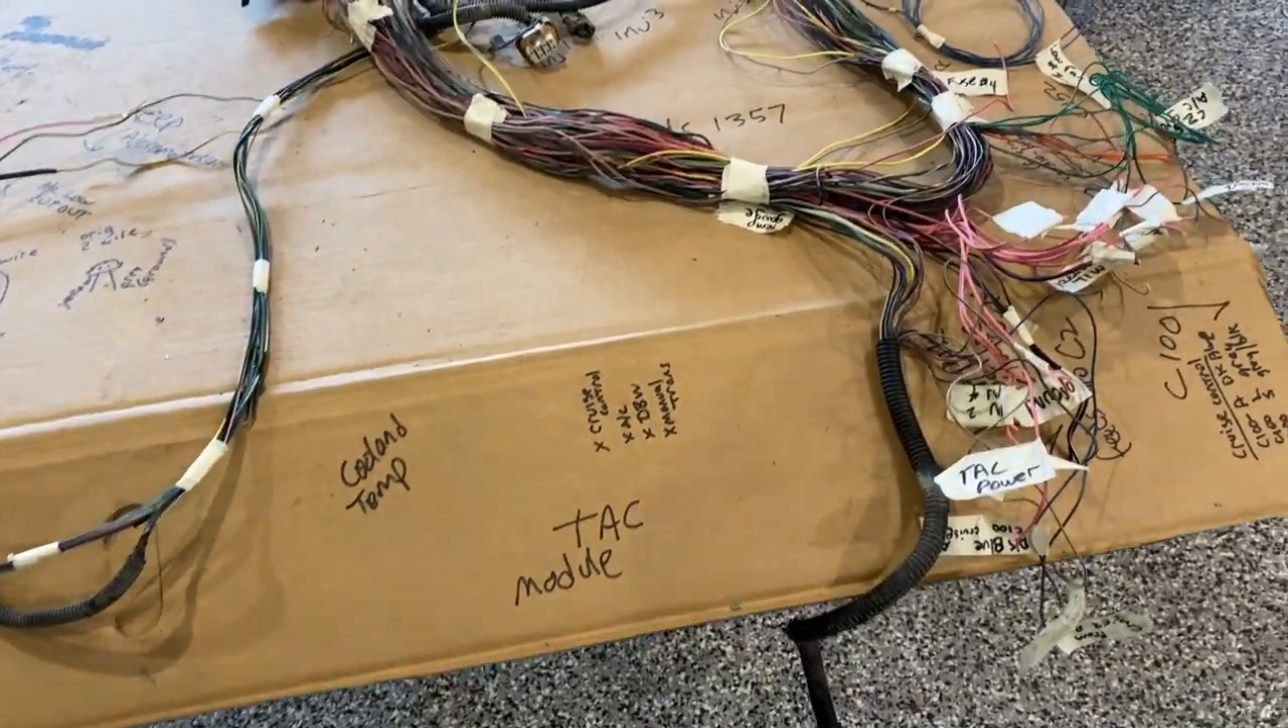Okay, we've thinned out the harness. We haven't covered it up yet. We still have a few things to wrap up.